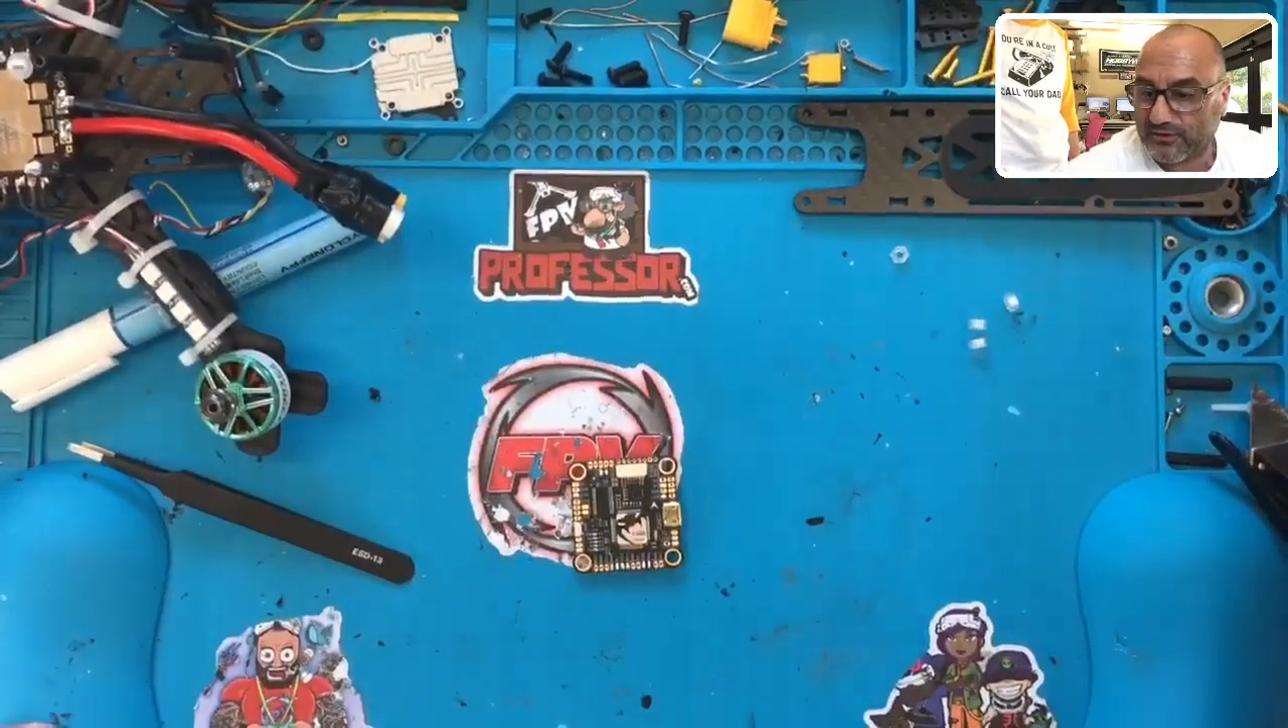So we have the board free now.